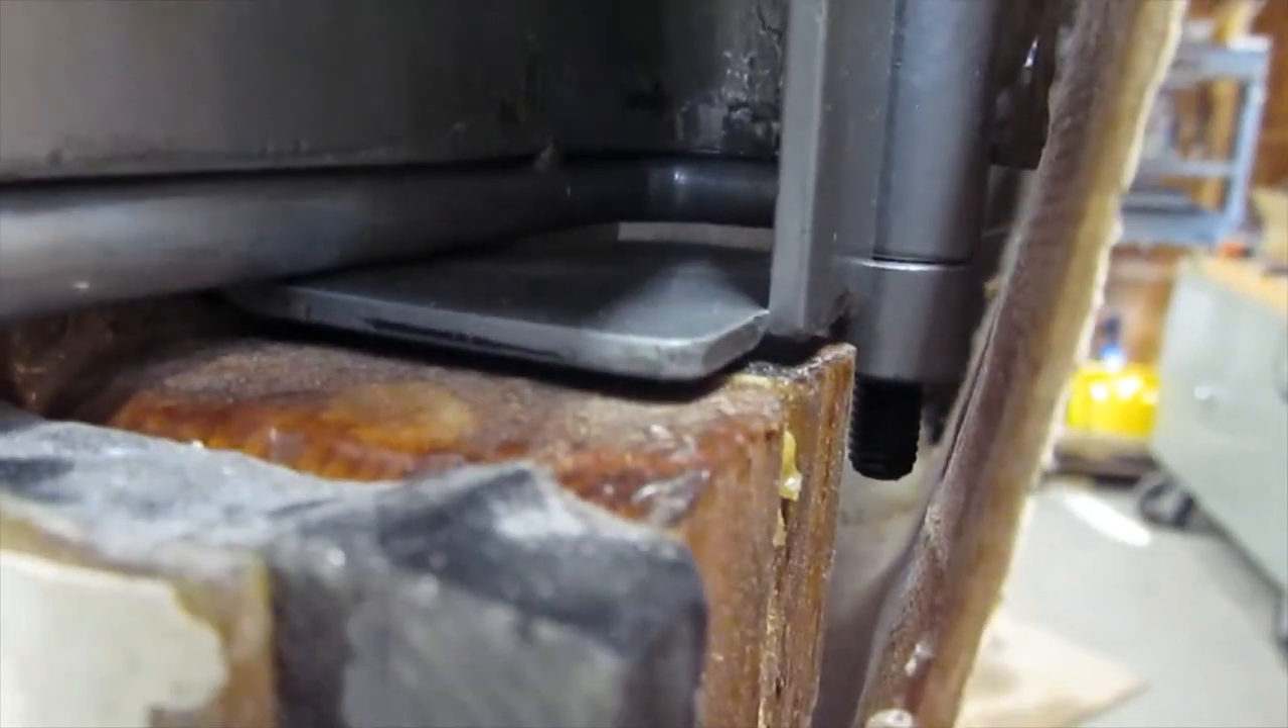I don't have the nut on the bottom one, but I have tested it, and I can put that in there.